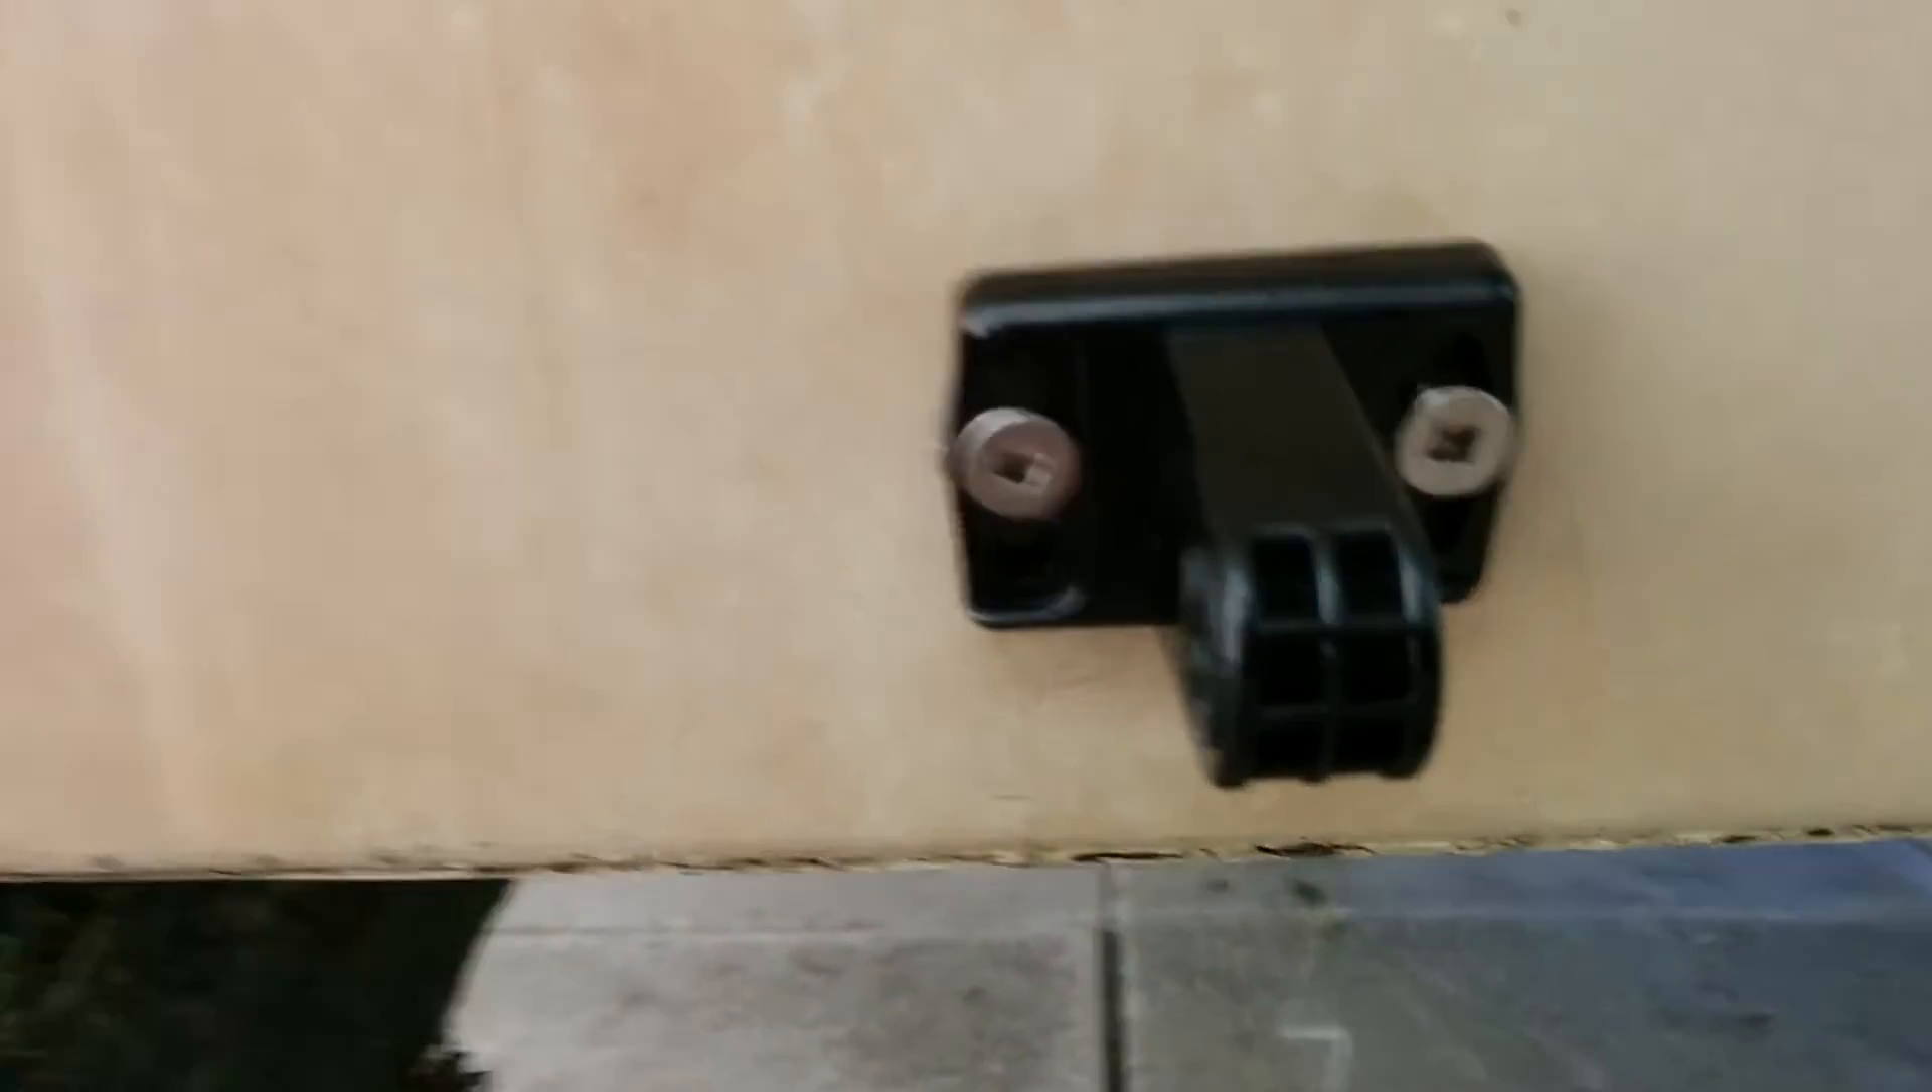Okay, so my mount's in place there.